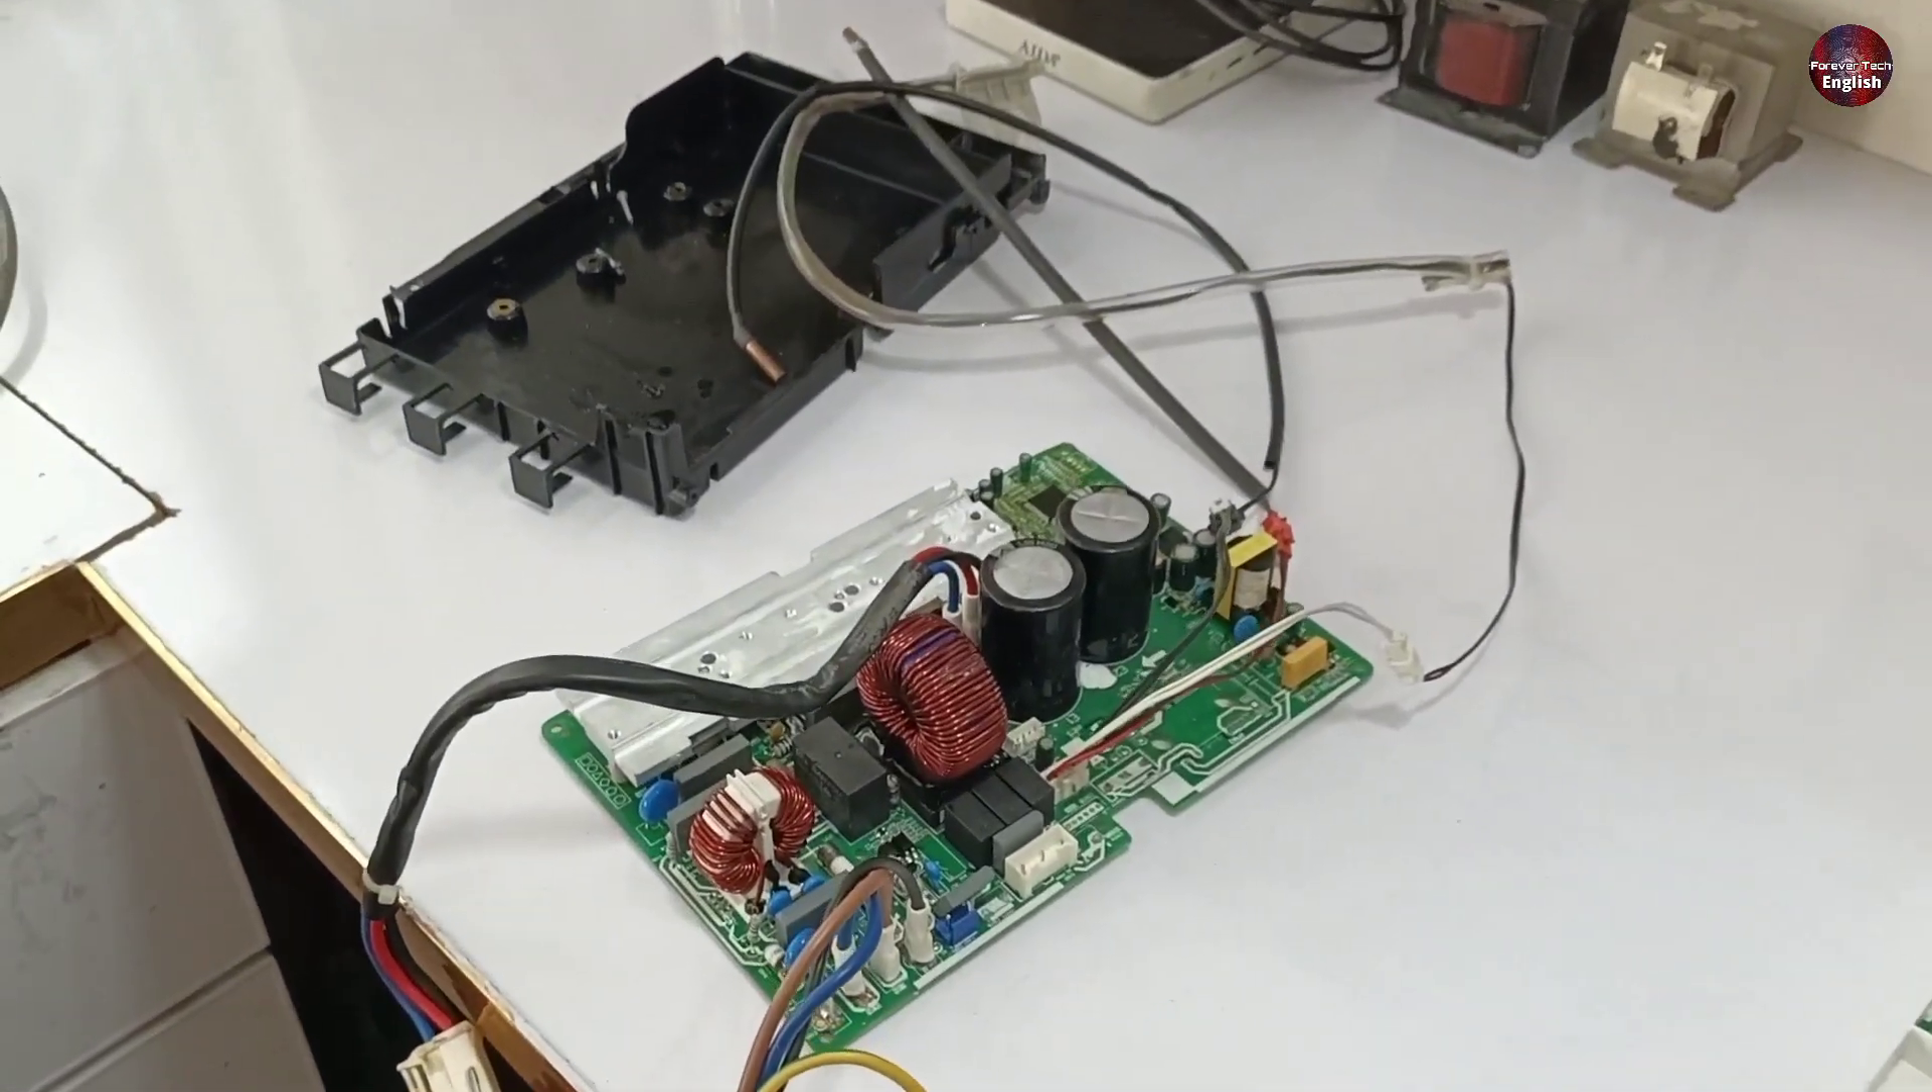The benefit of this compound is that it transfers the heat quickly toward the heat sink, which is dissipated from these electronic components. Now I have installed the heat sink back on the board.